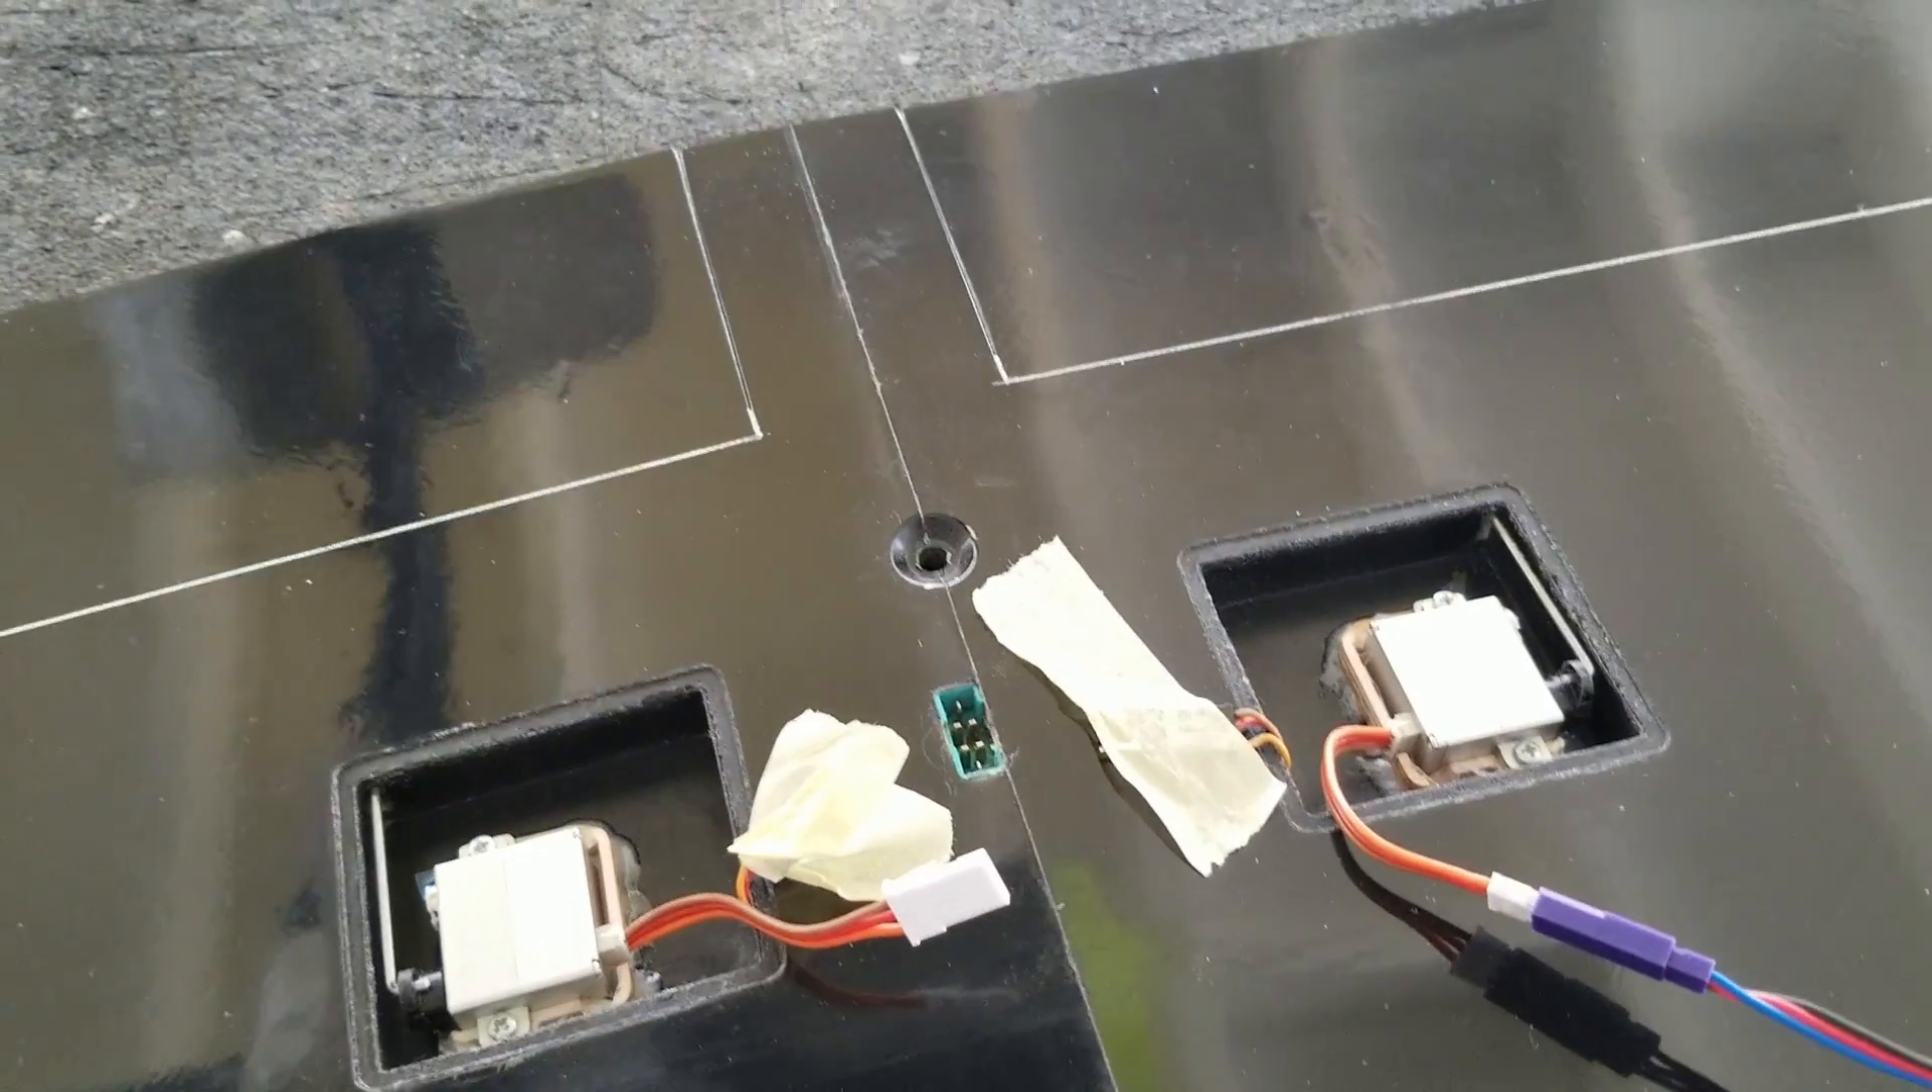Well, our servos are now installed and the resin is cured.